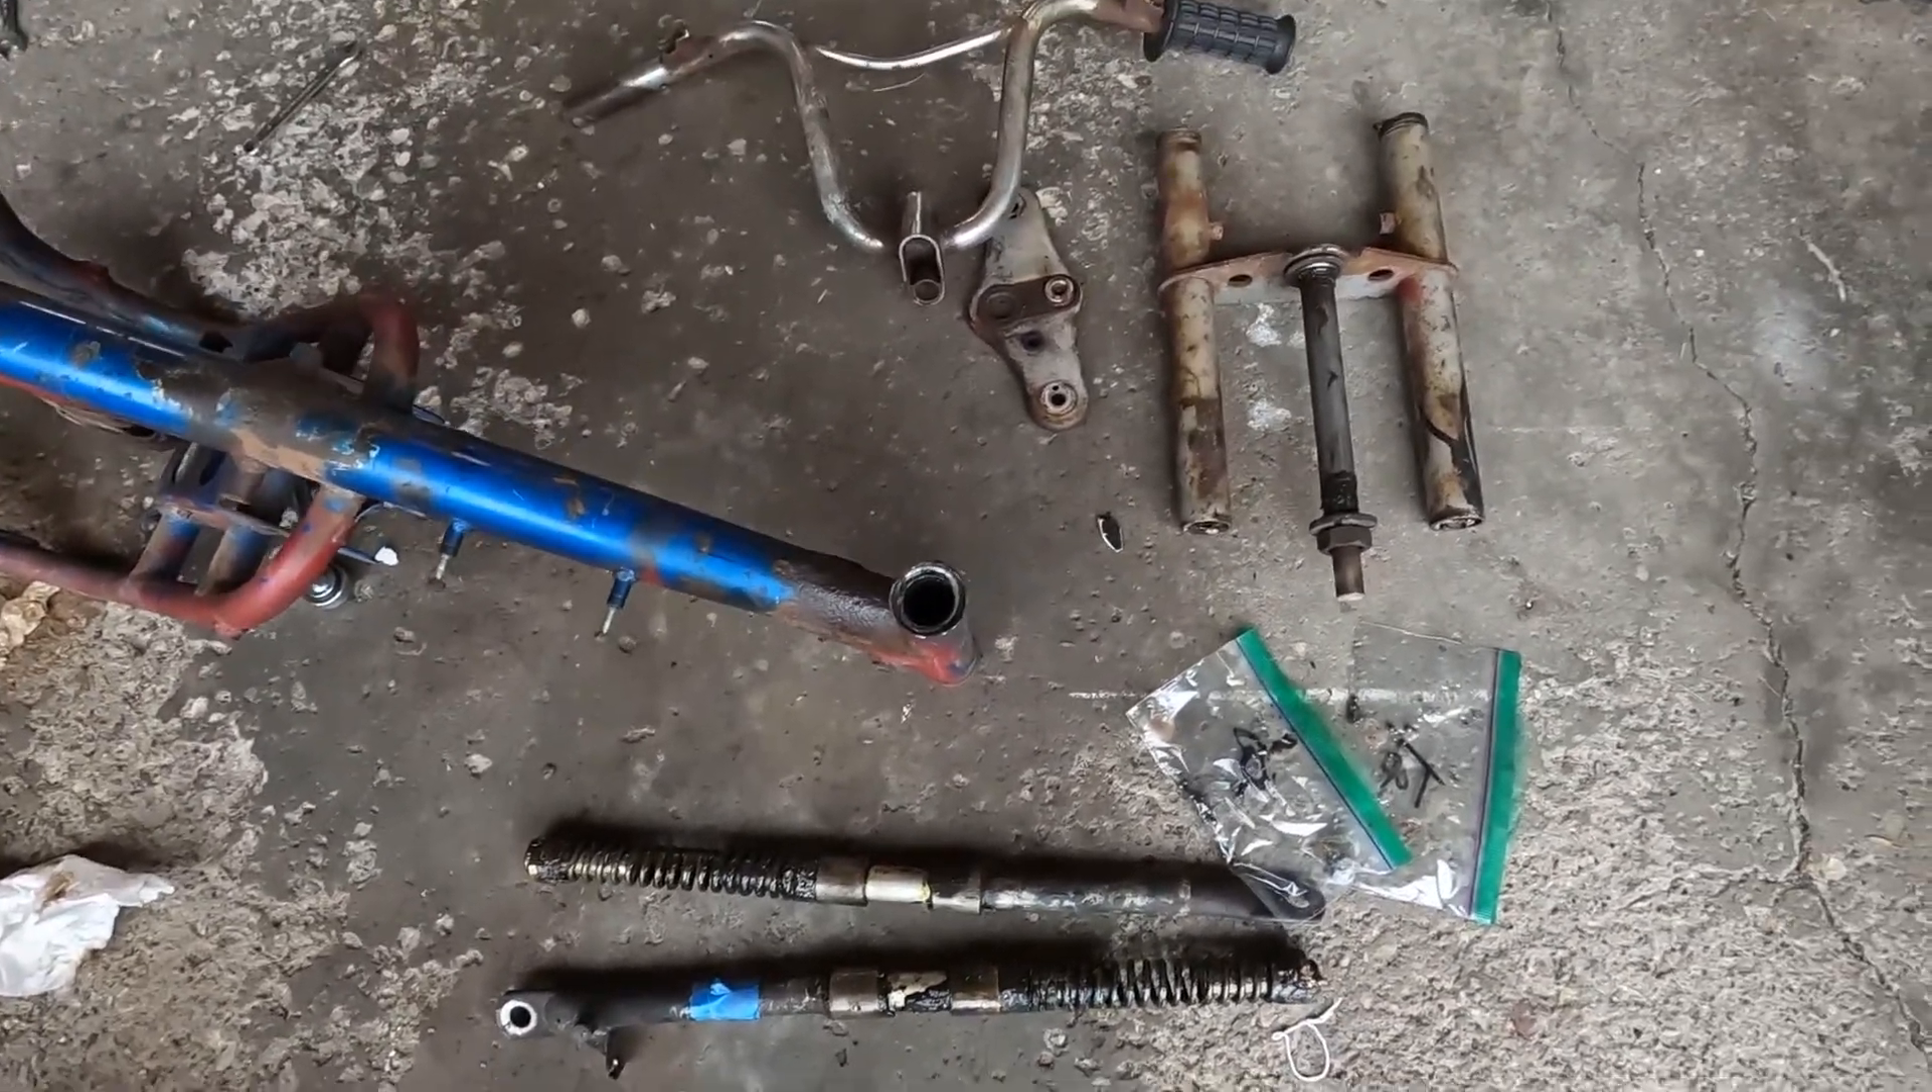We took away the neck. We took apart the neck and the fork structure.